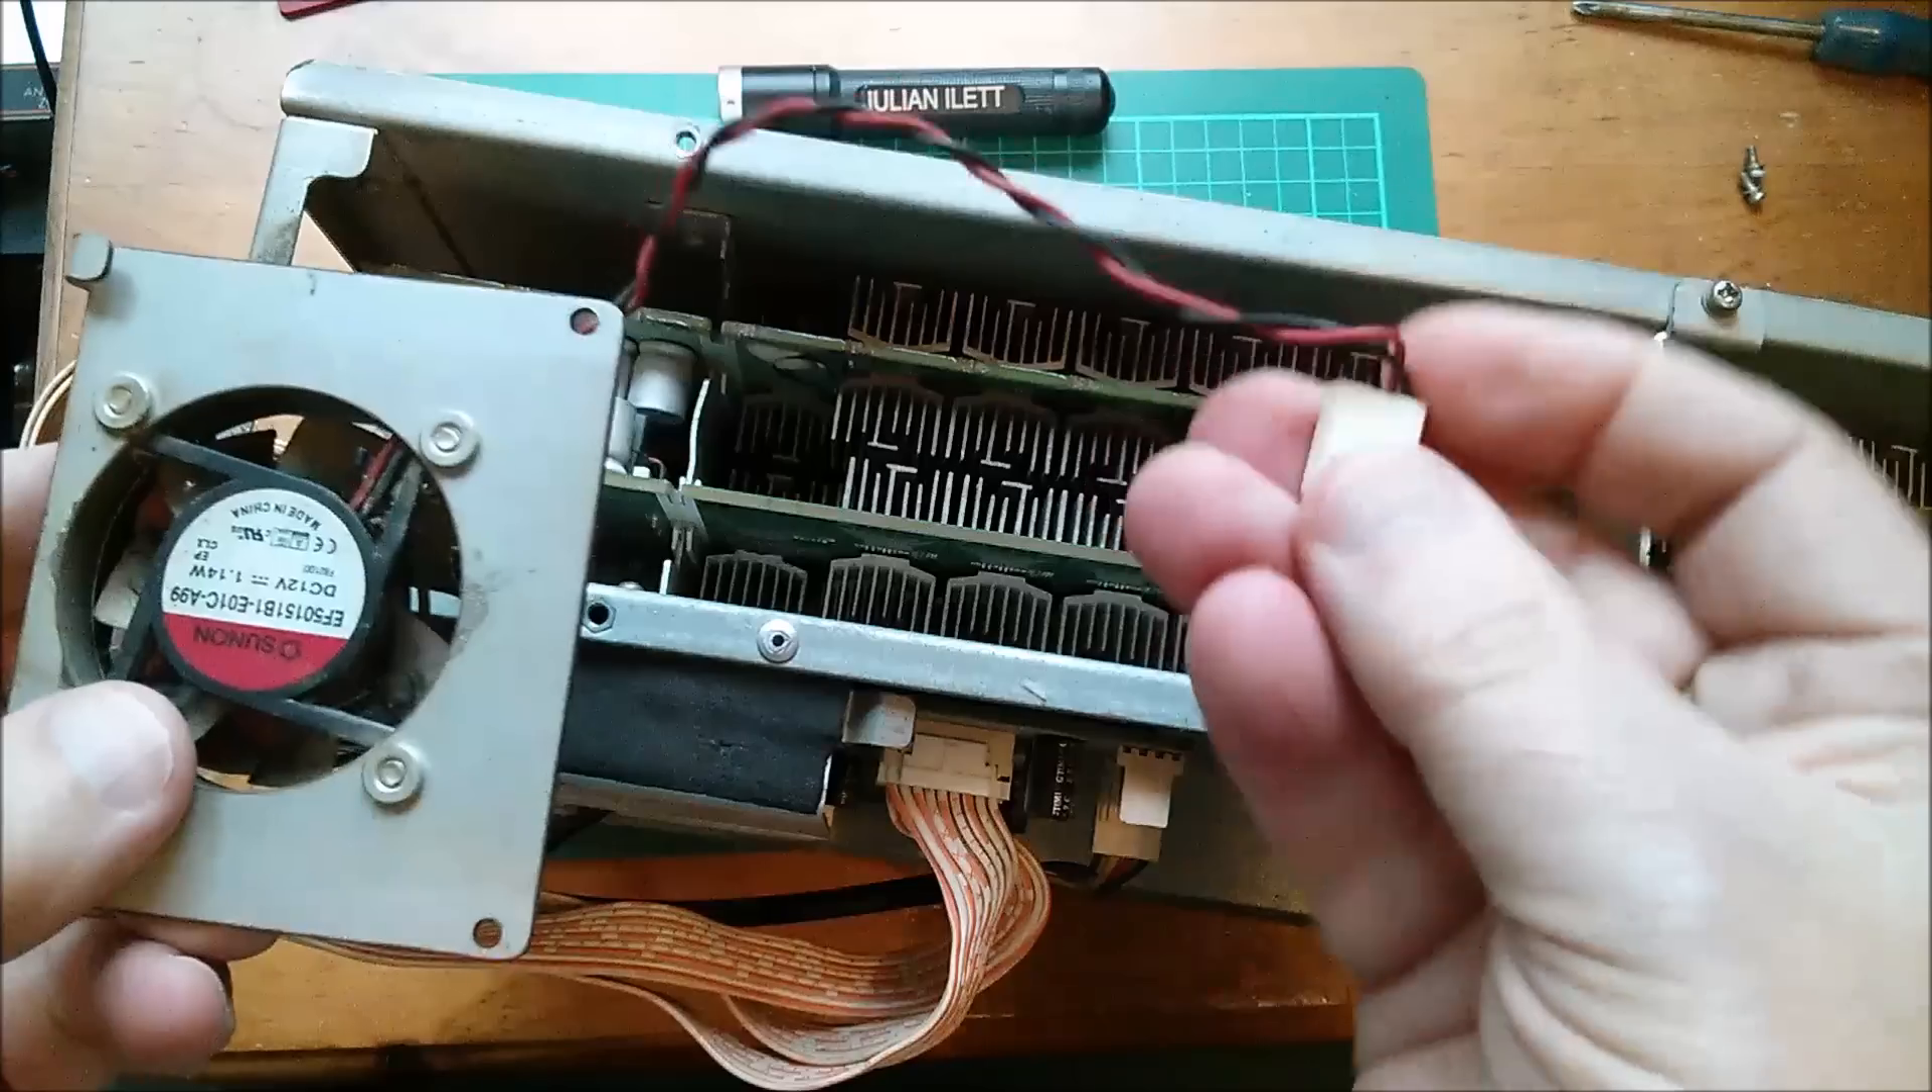So I've just removed this fan. It's a little 12 volt two wire fan.